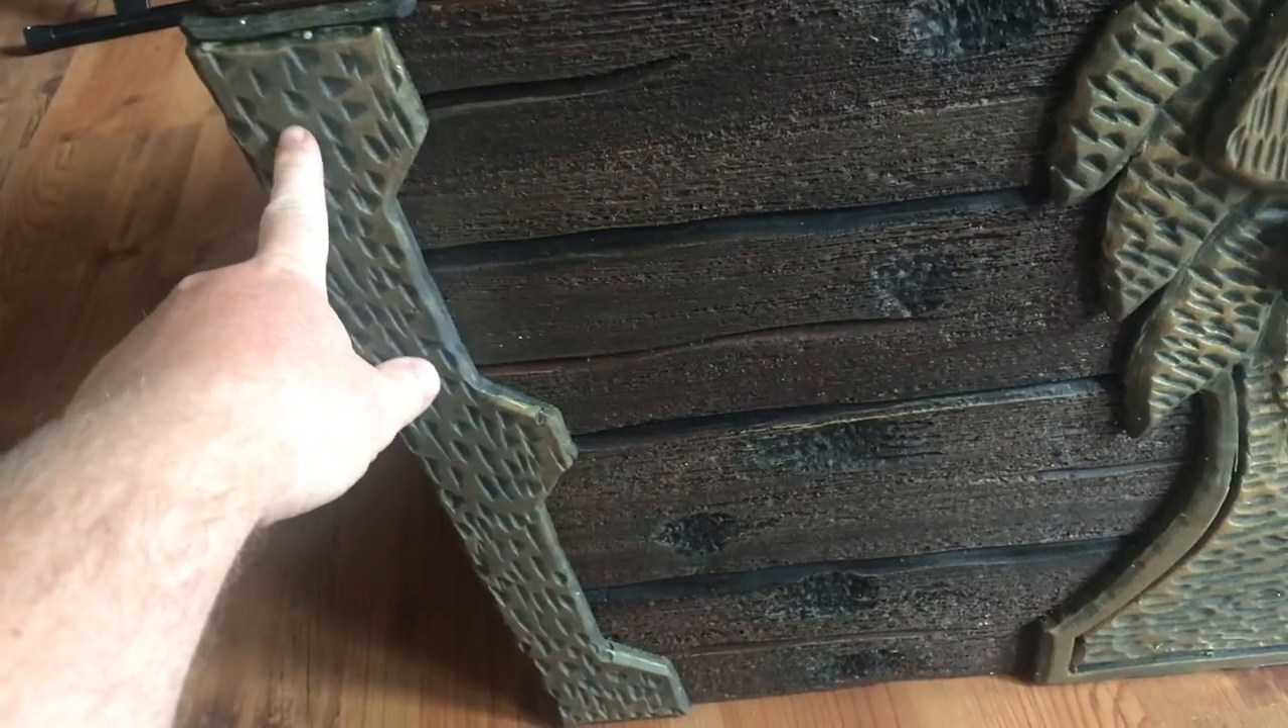Now as you can see the side trim is on everything's in place.